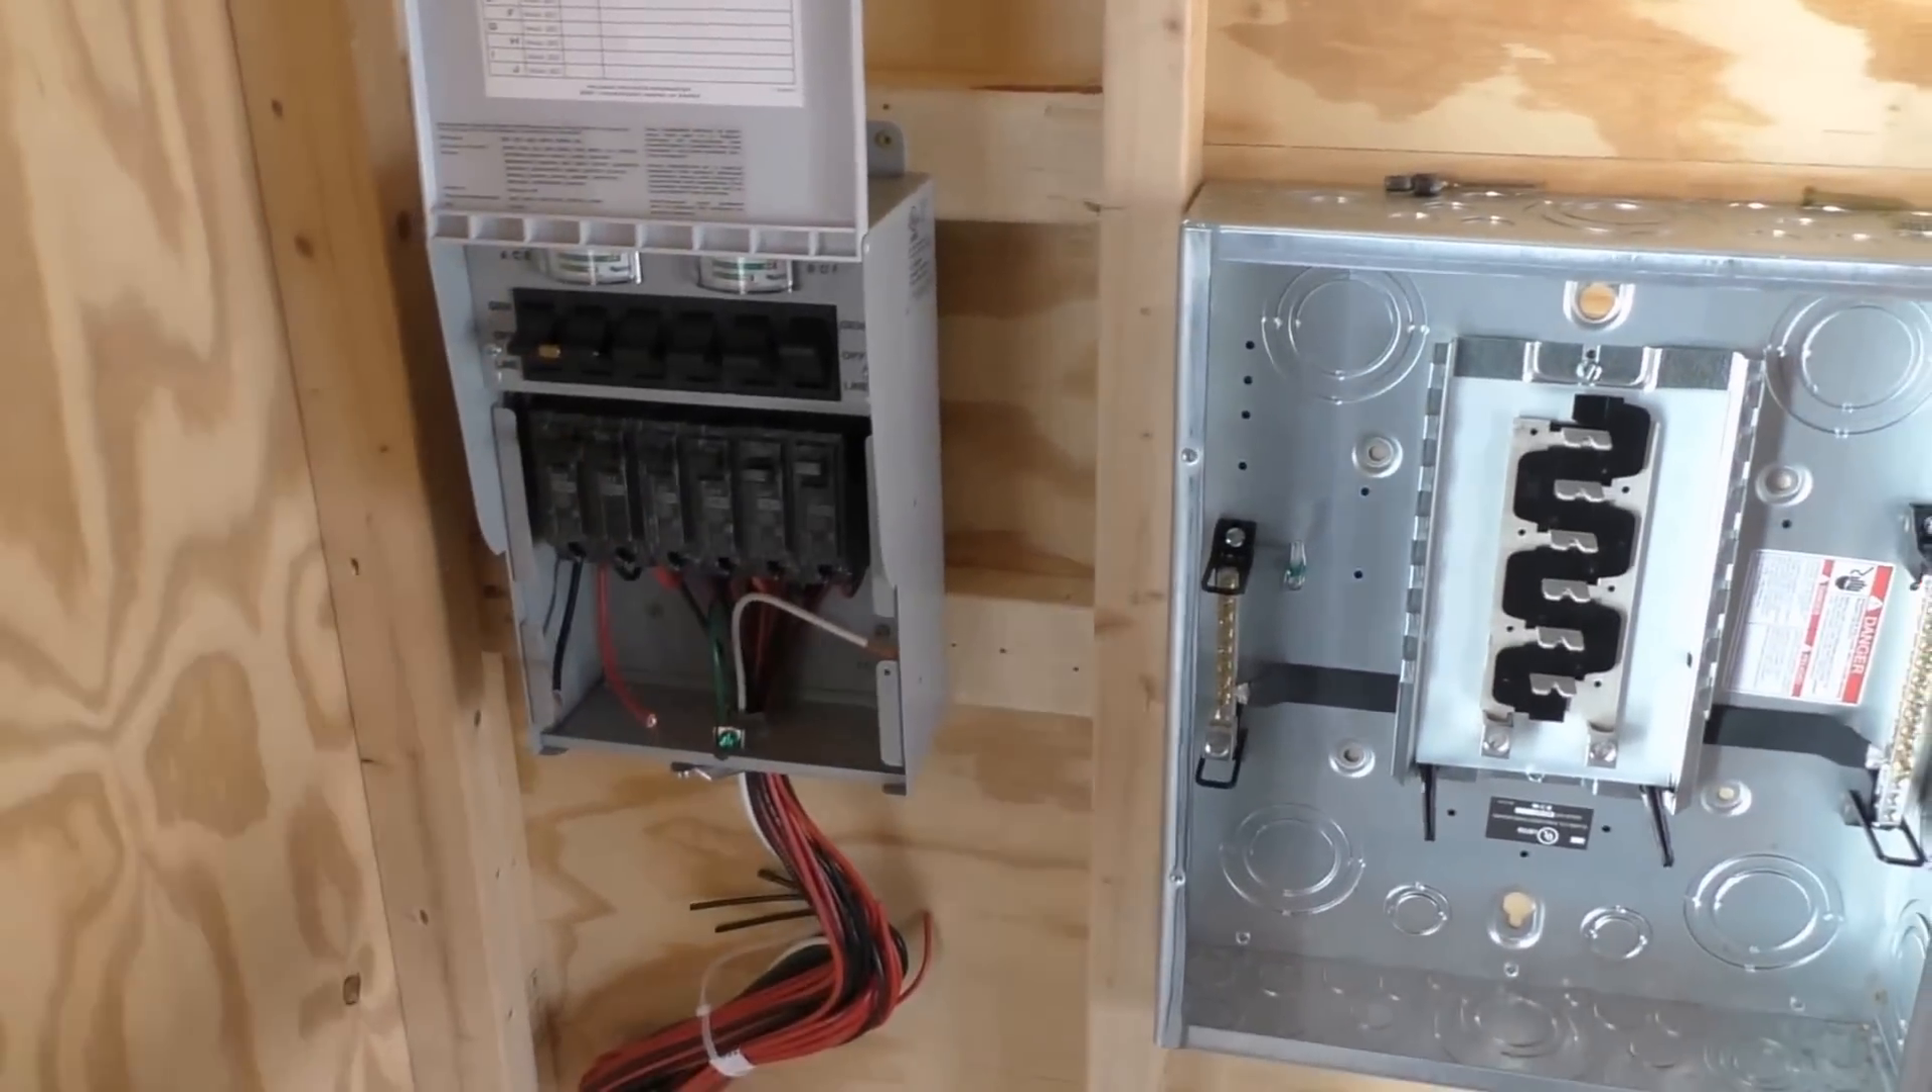Okay, y 'all, we got our AC panel, um, installed. Well not installed, but mounted.